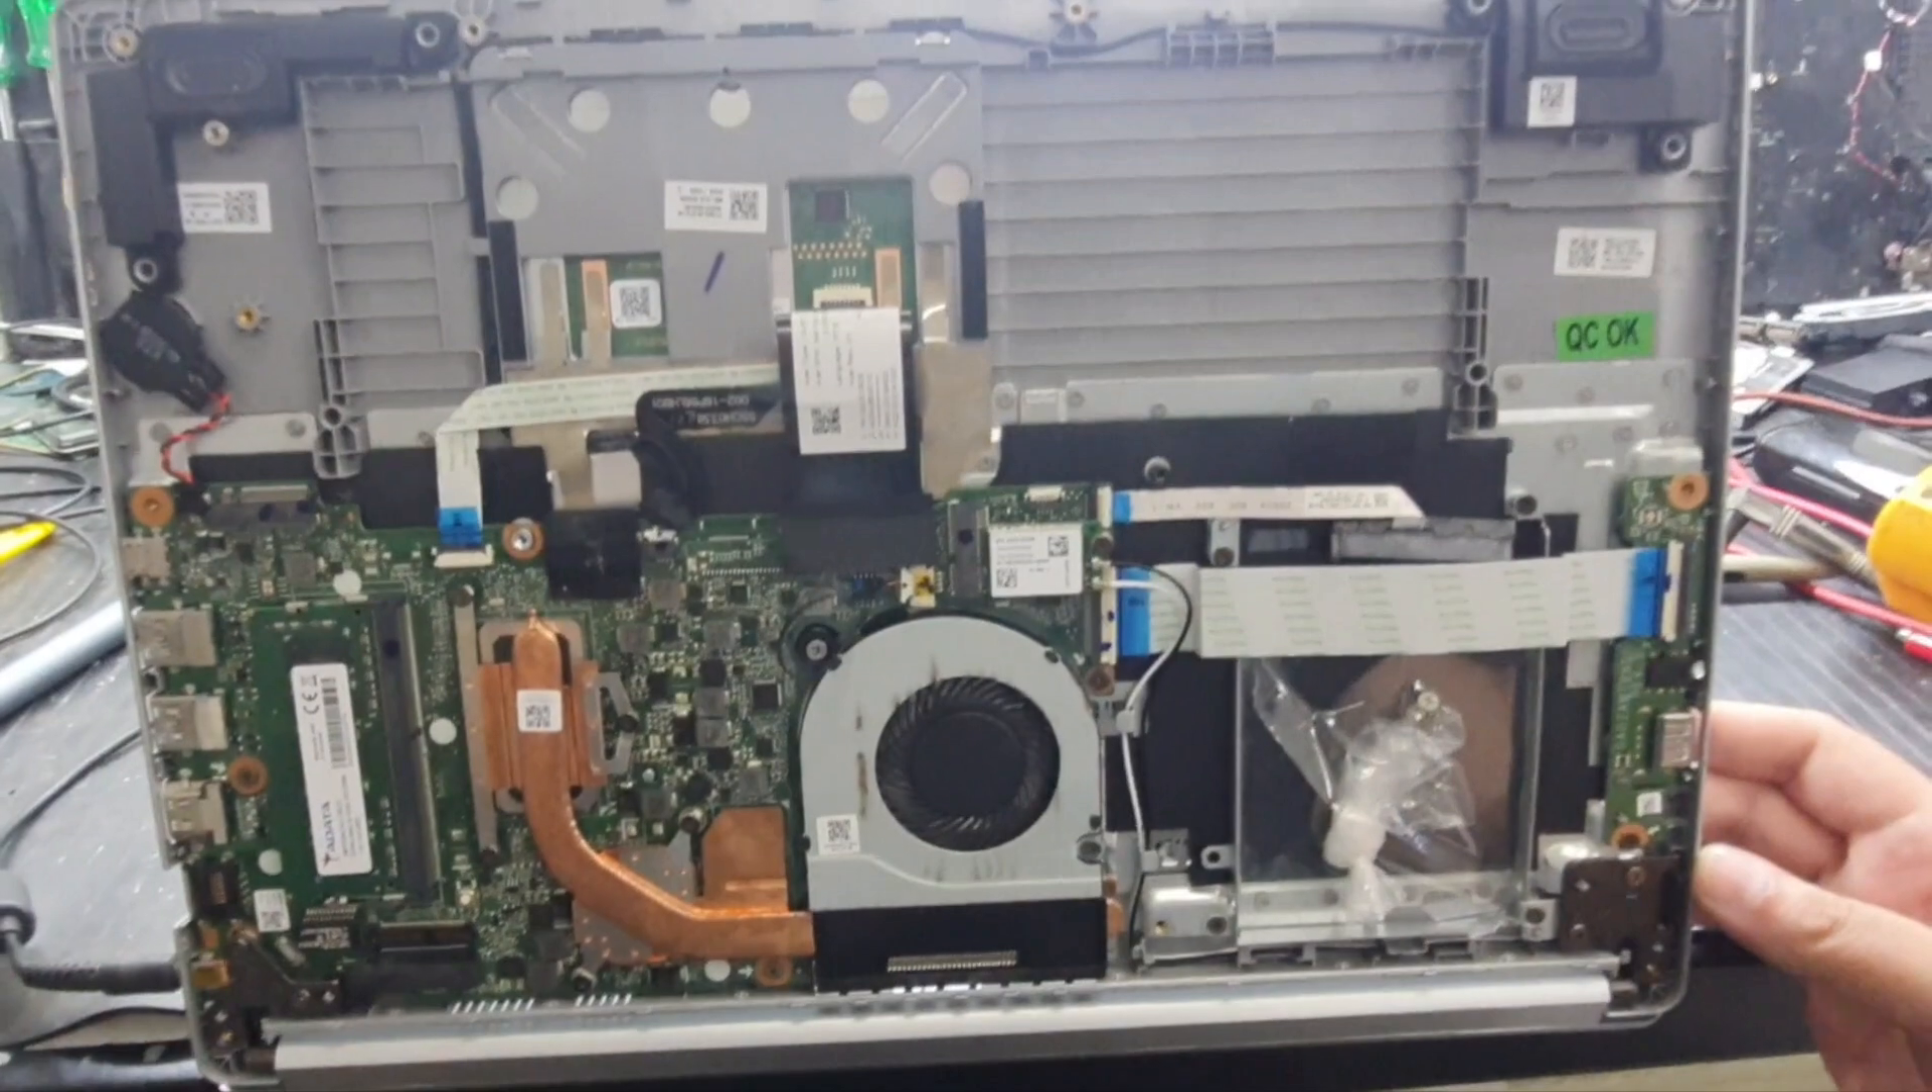Tá sem o SSD, né? O NVMe é sem a bateria, por enquanto, tá?